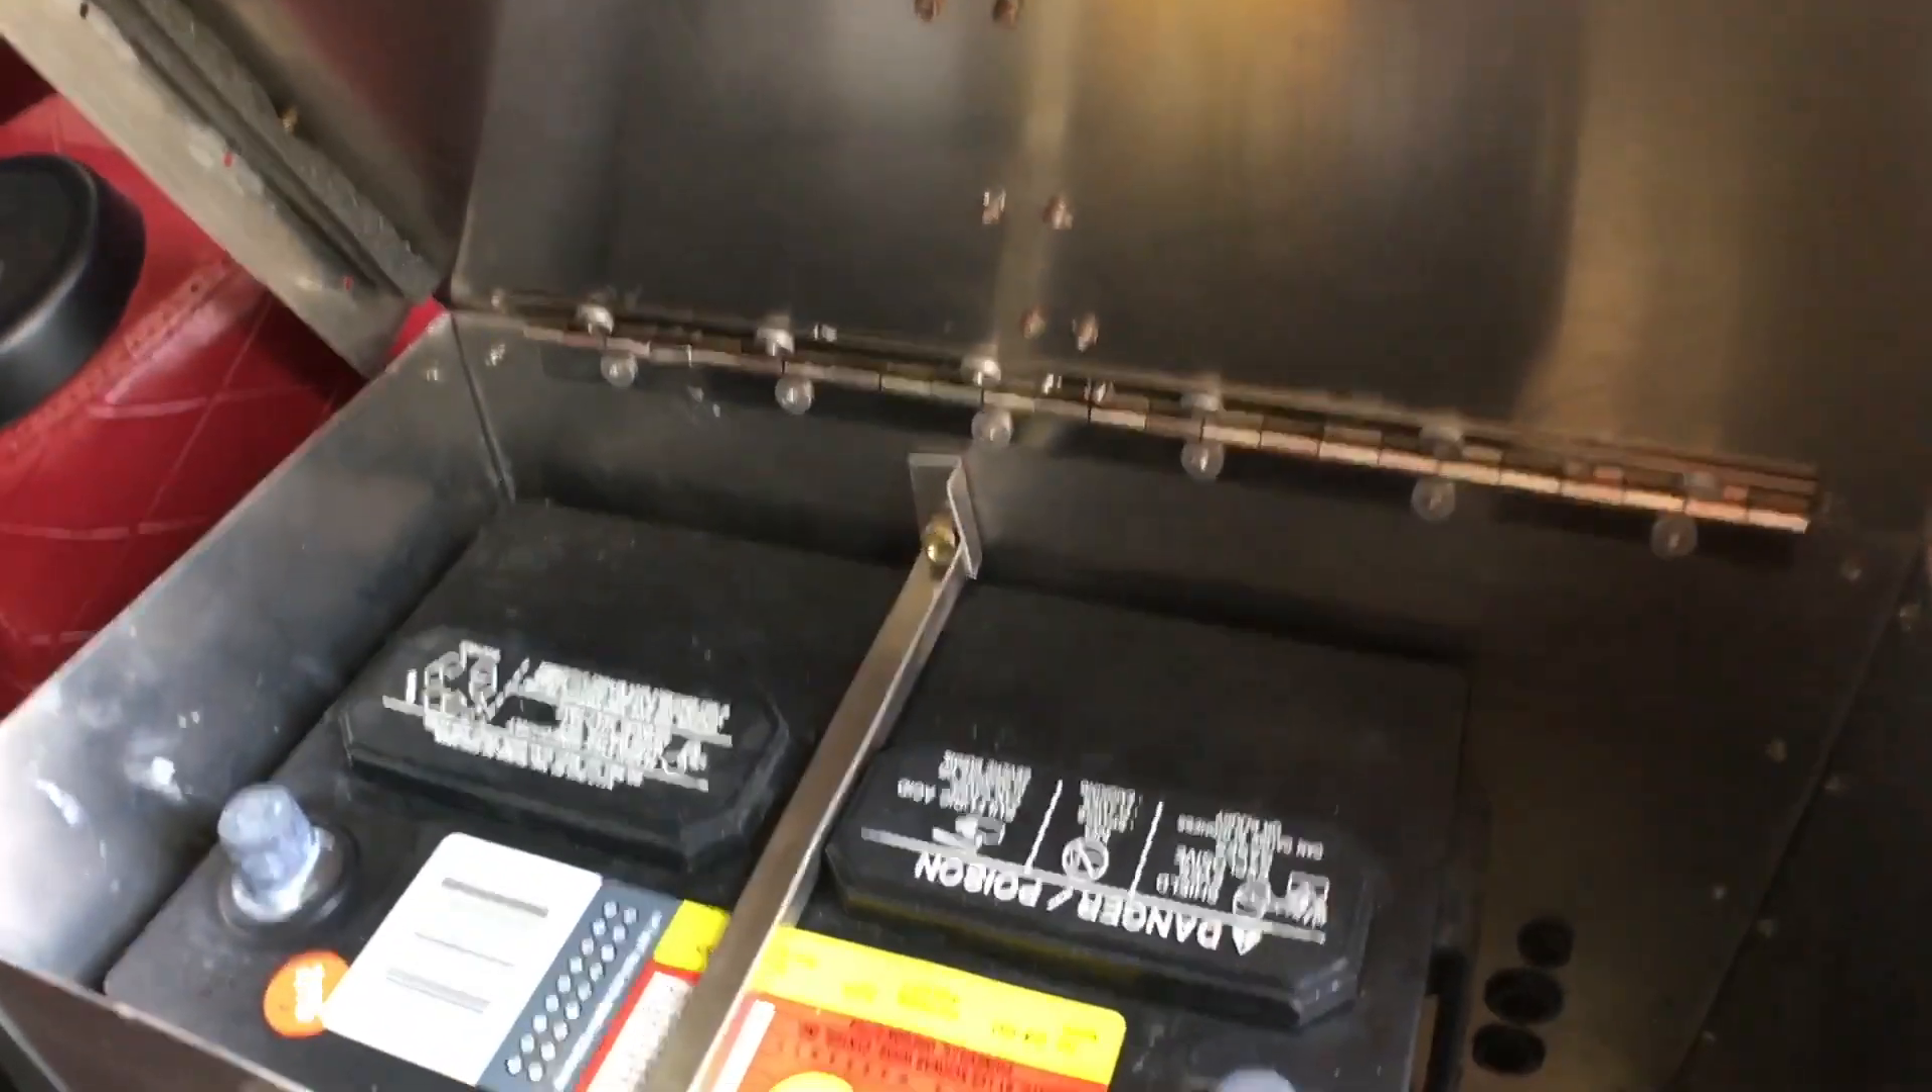Went ahead and placed the strapping in, so that looks all nice.